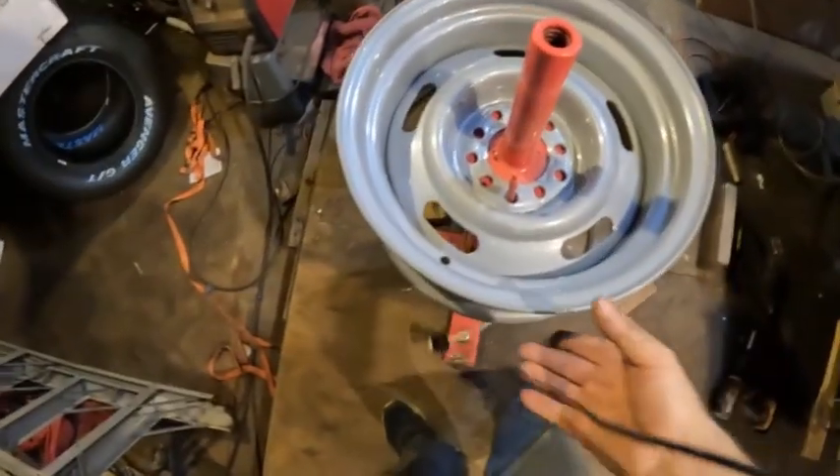Okay so I have the rim on here getting ready to put the valve stem in.